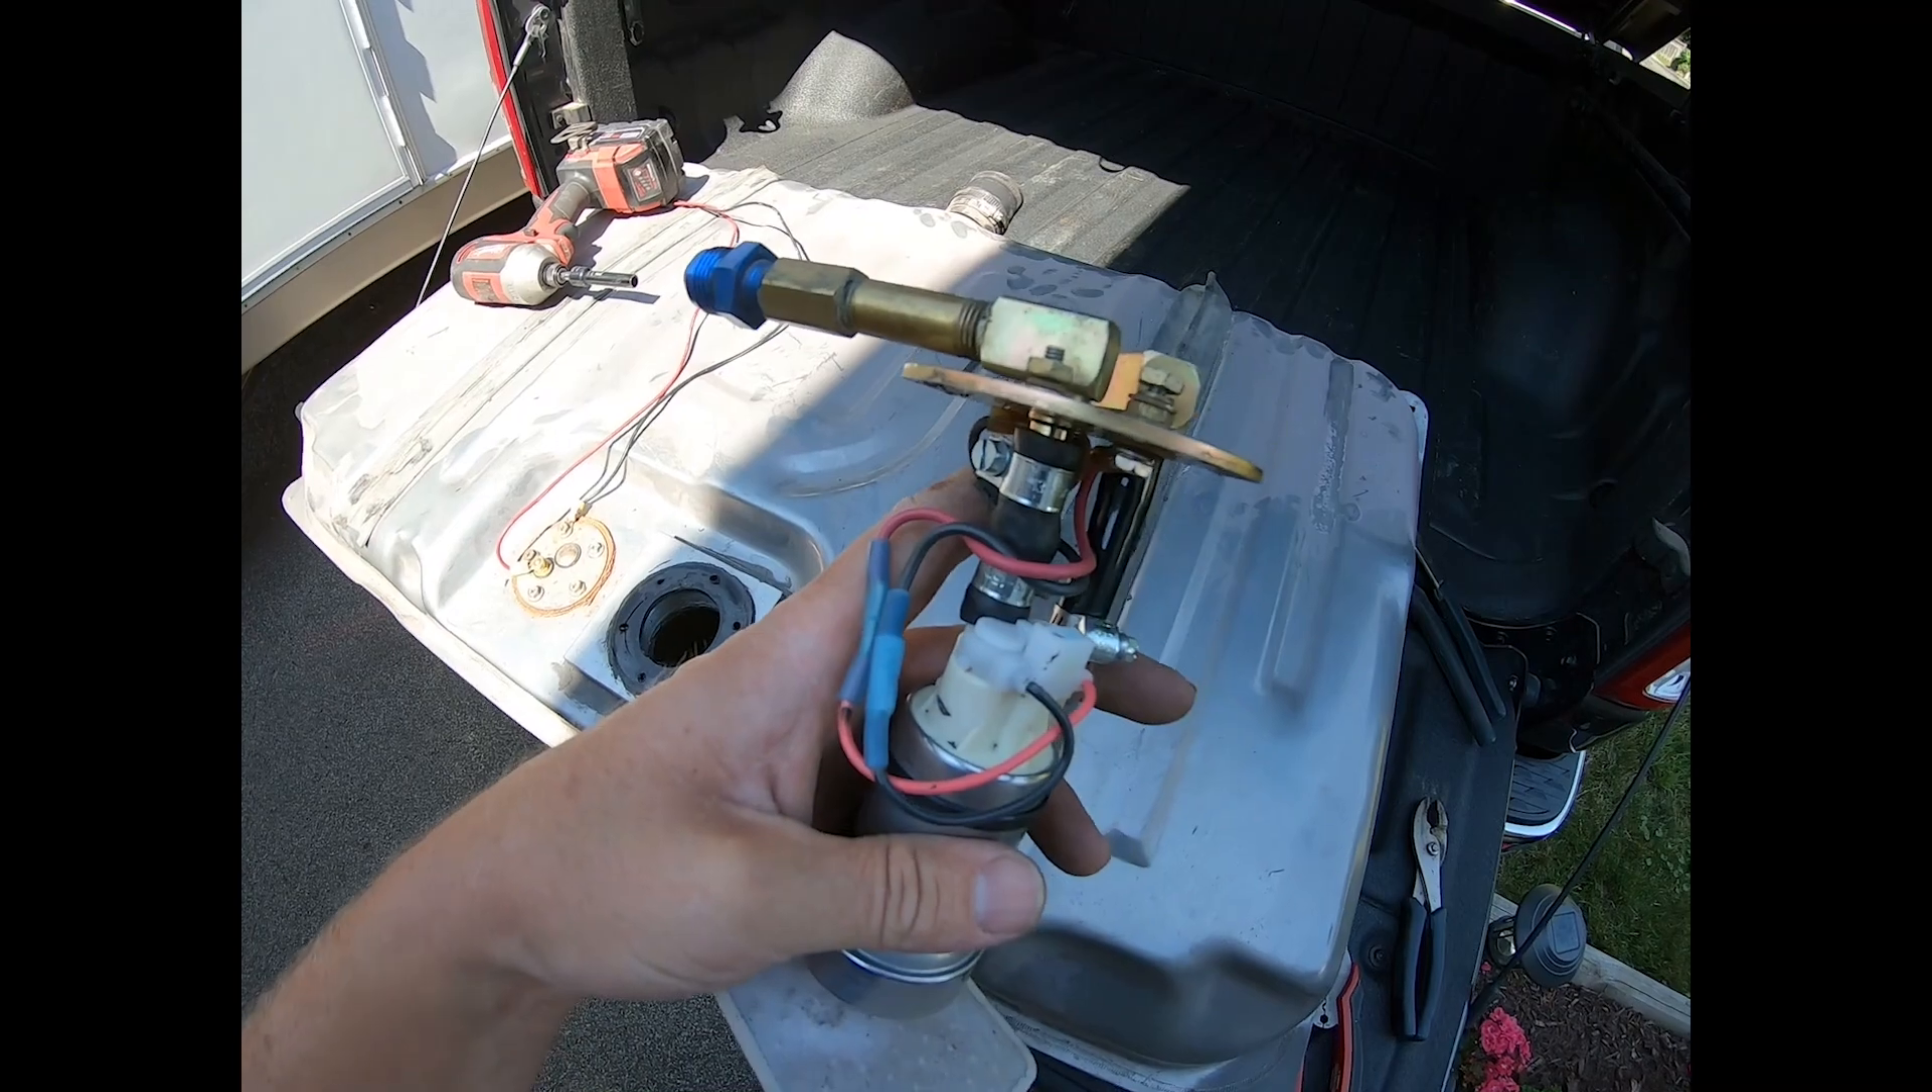Alright, the unit's all back together.